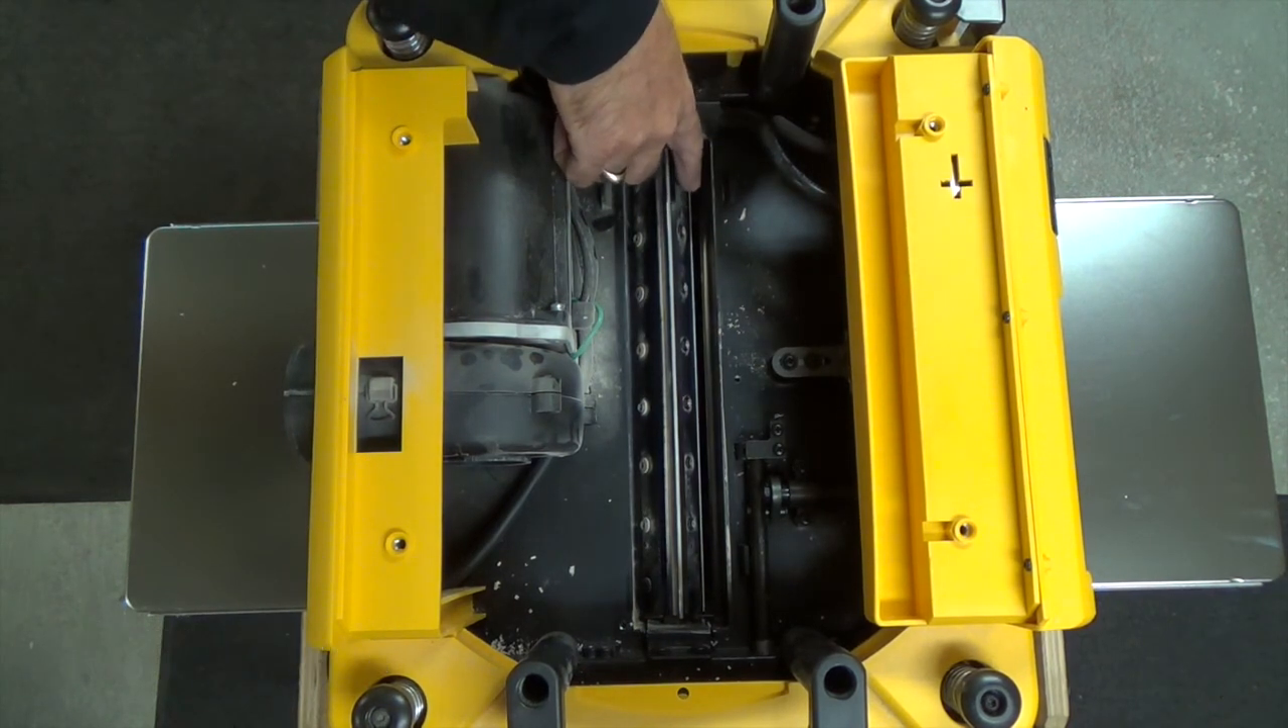Well we've got the cutter head exposed and now we need to get at the bolts, the retaining bolts for these blades.